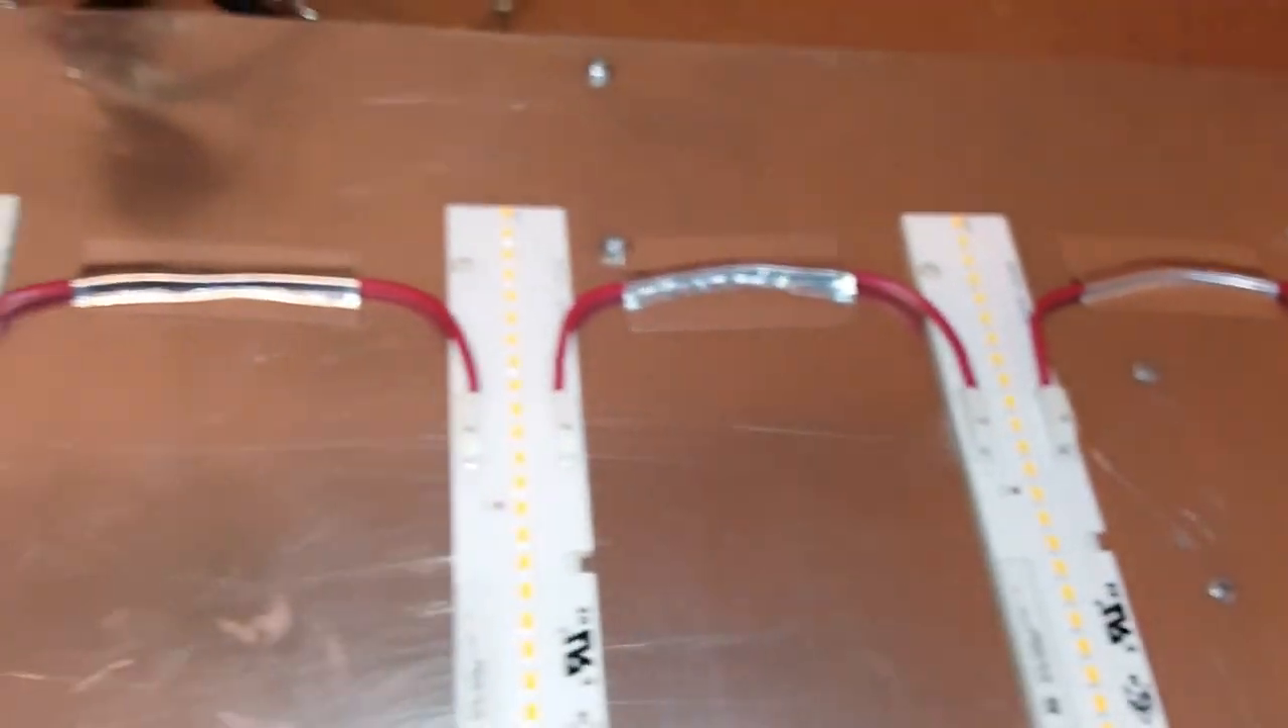I've used some, um, foil, uh, duct tape here to just, uh, secure the wire down.